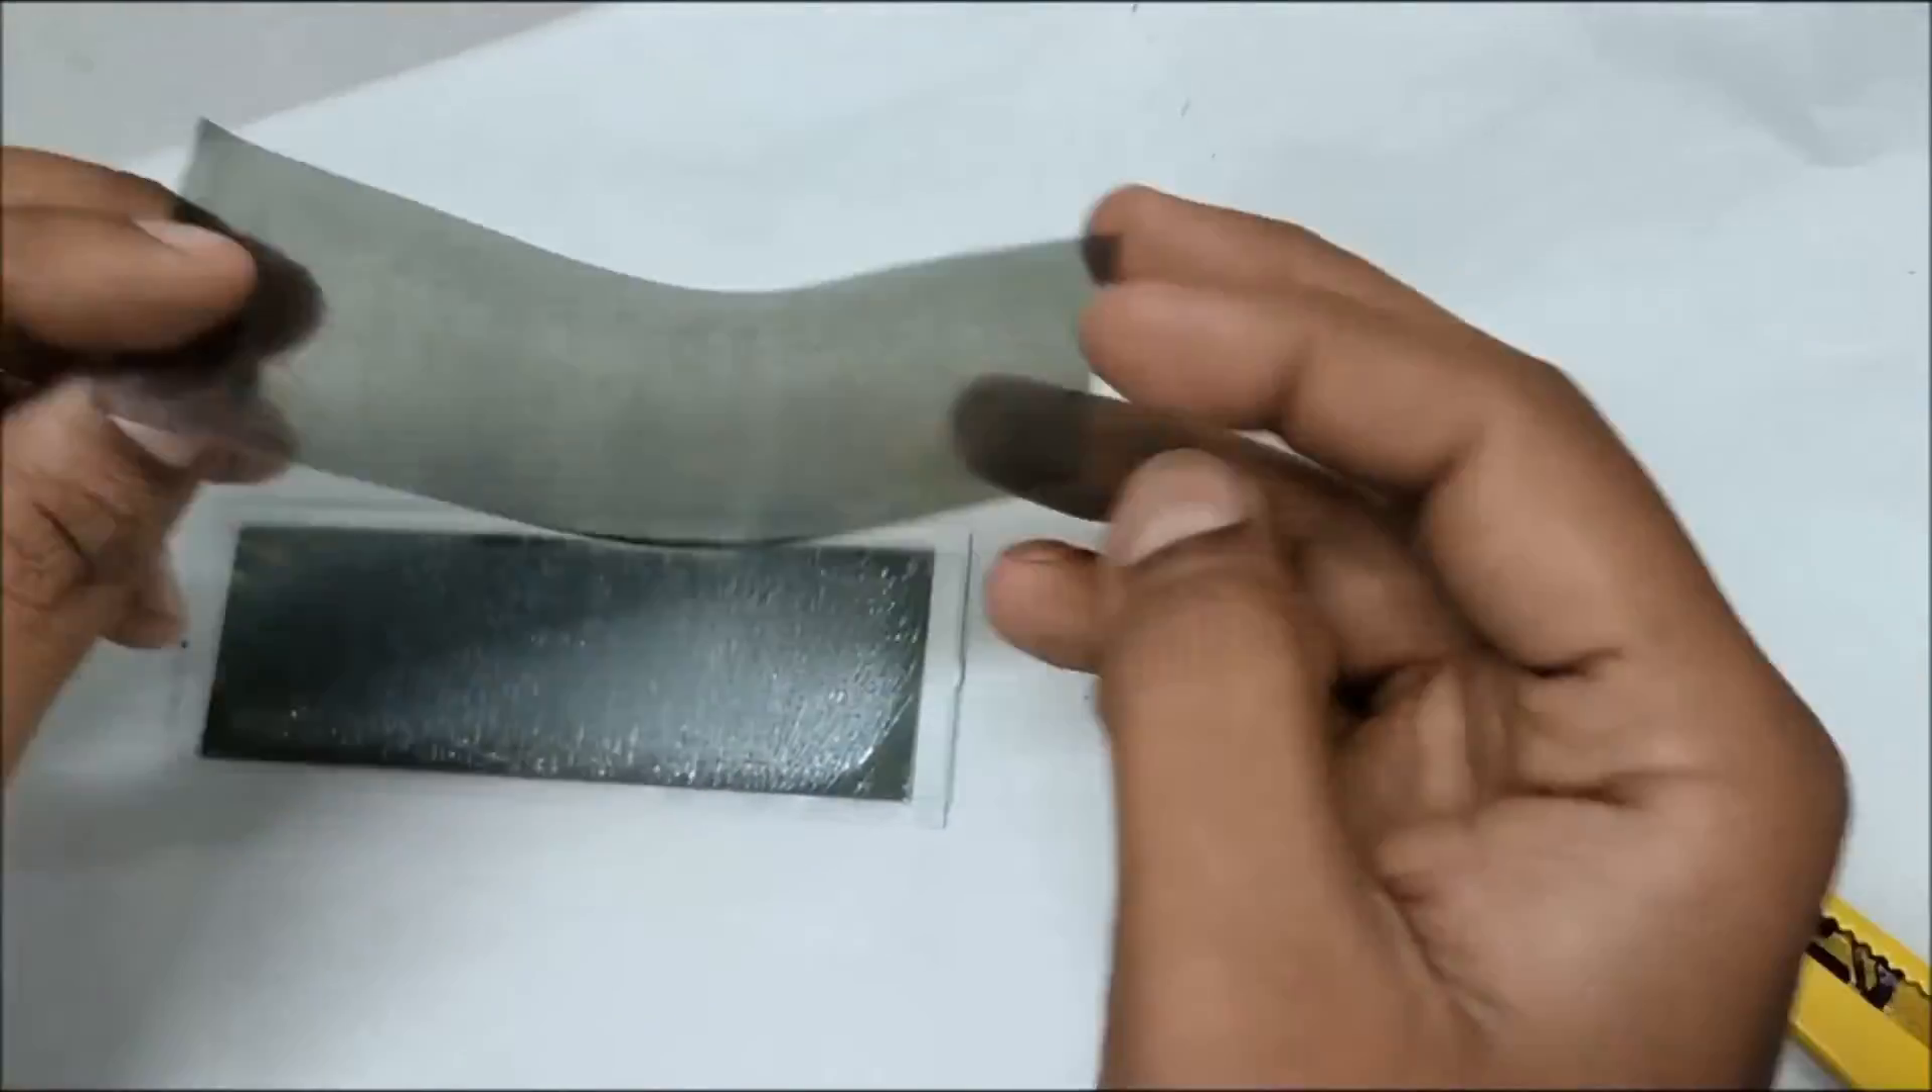Now I have removed the front side polarizing film too.